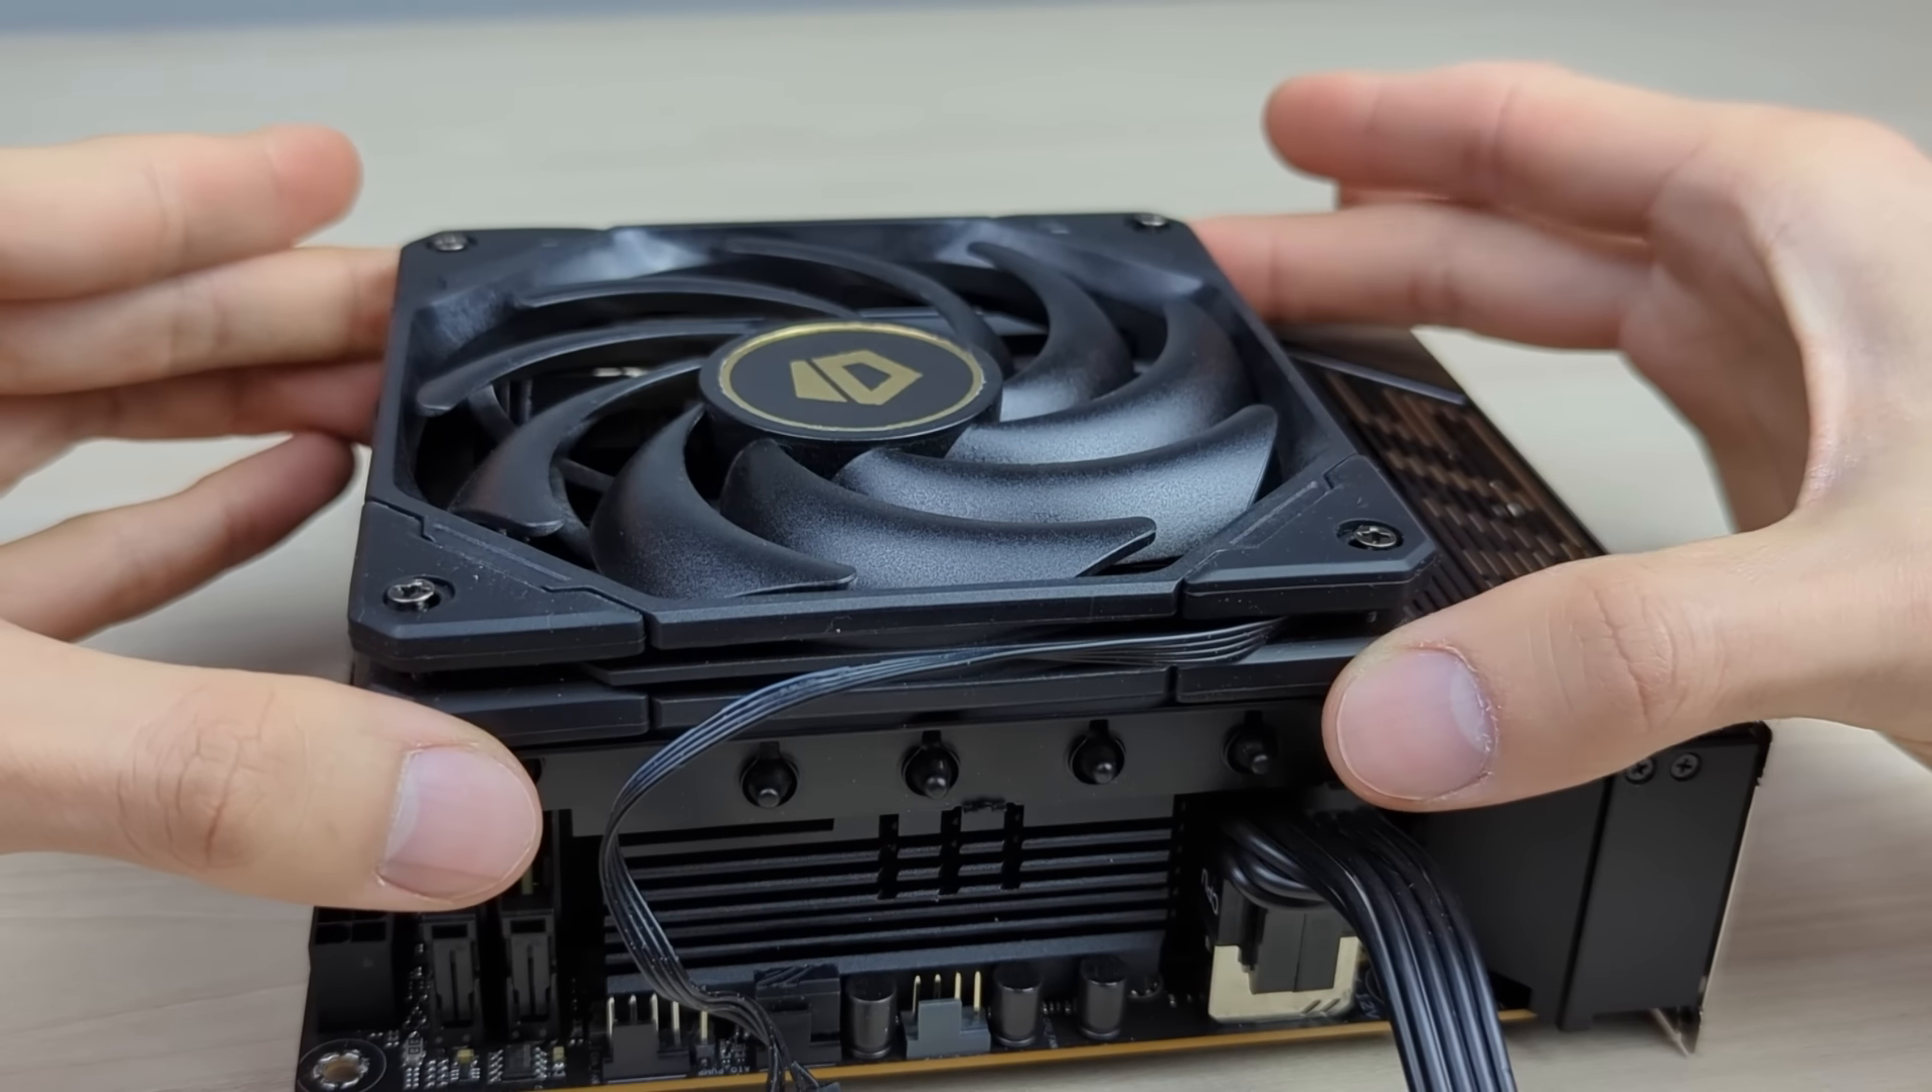The CPU heatsink is installed, followed by the fan.